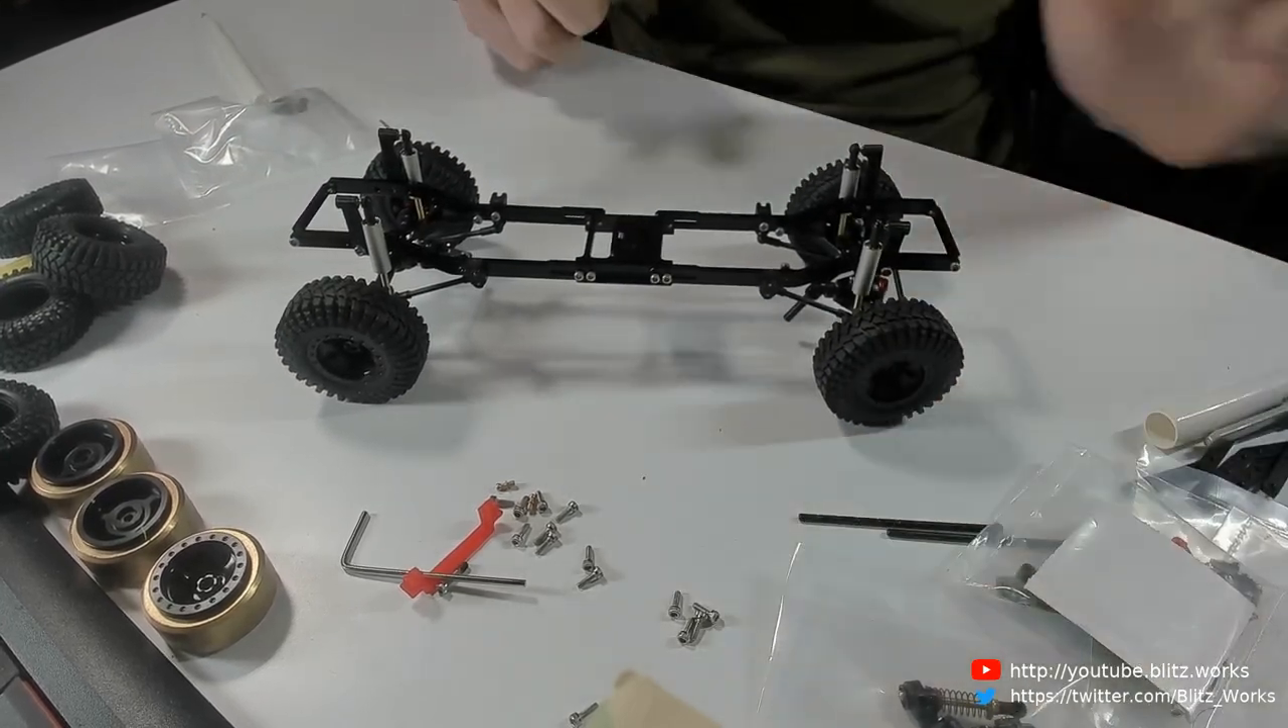So, we now have a rolling chassis with full dampened suspension.